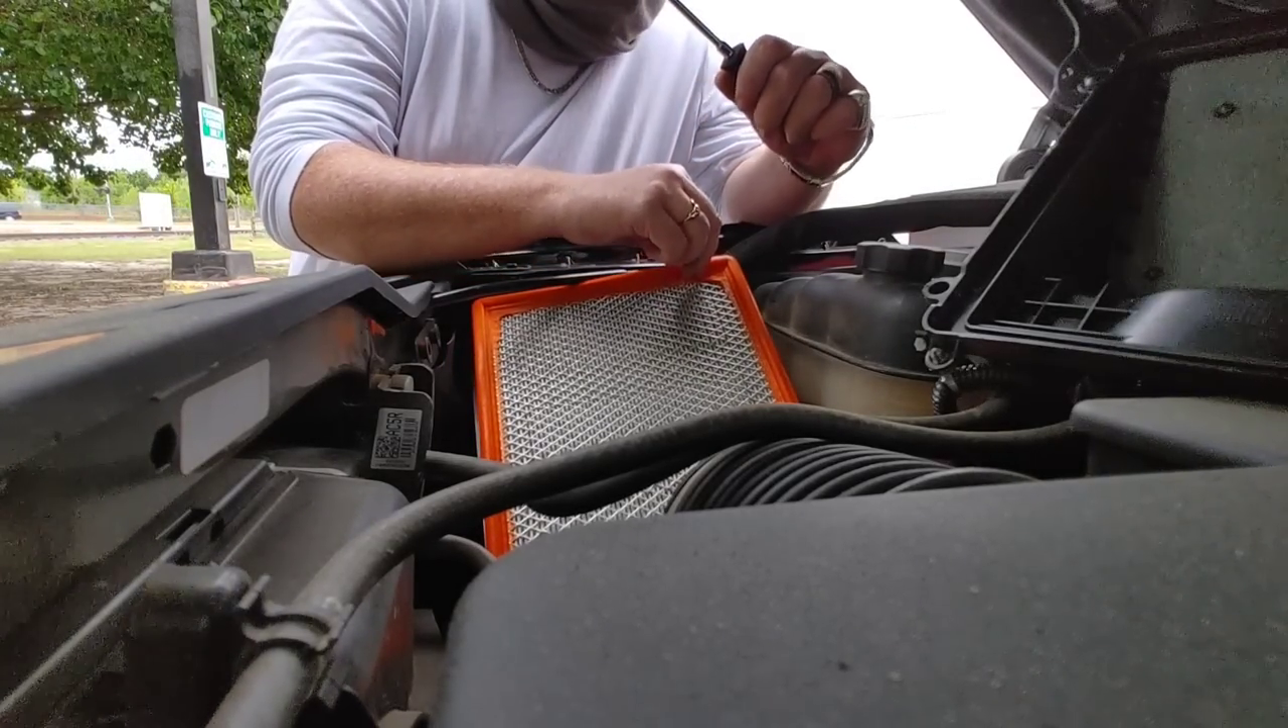All right now we got the air box open.